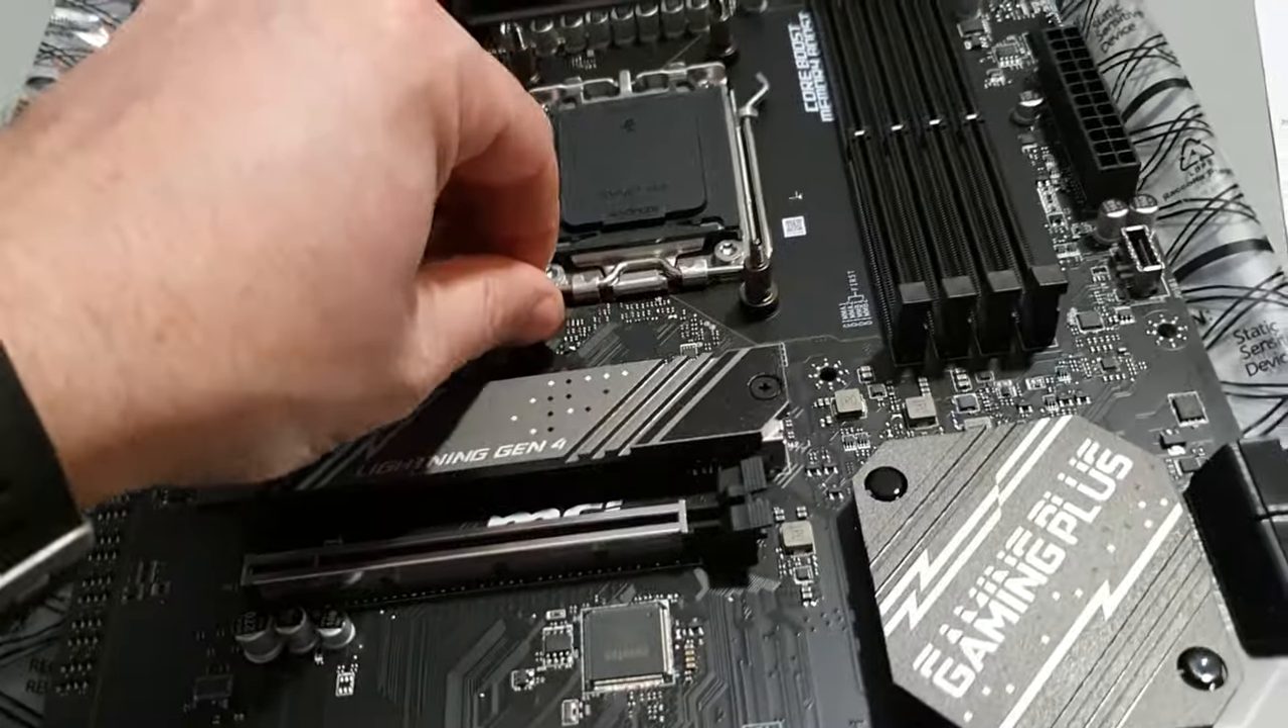Jak widzicie procesora jeszcze nie zamontowałem.